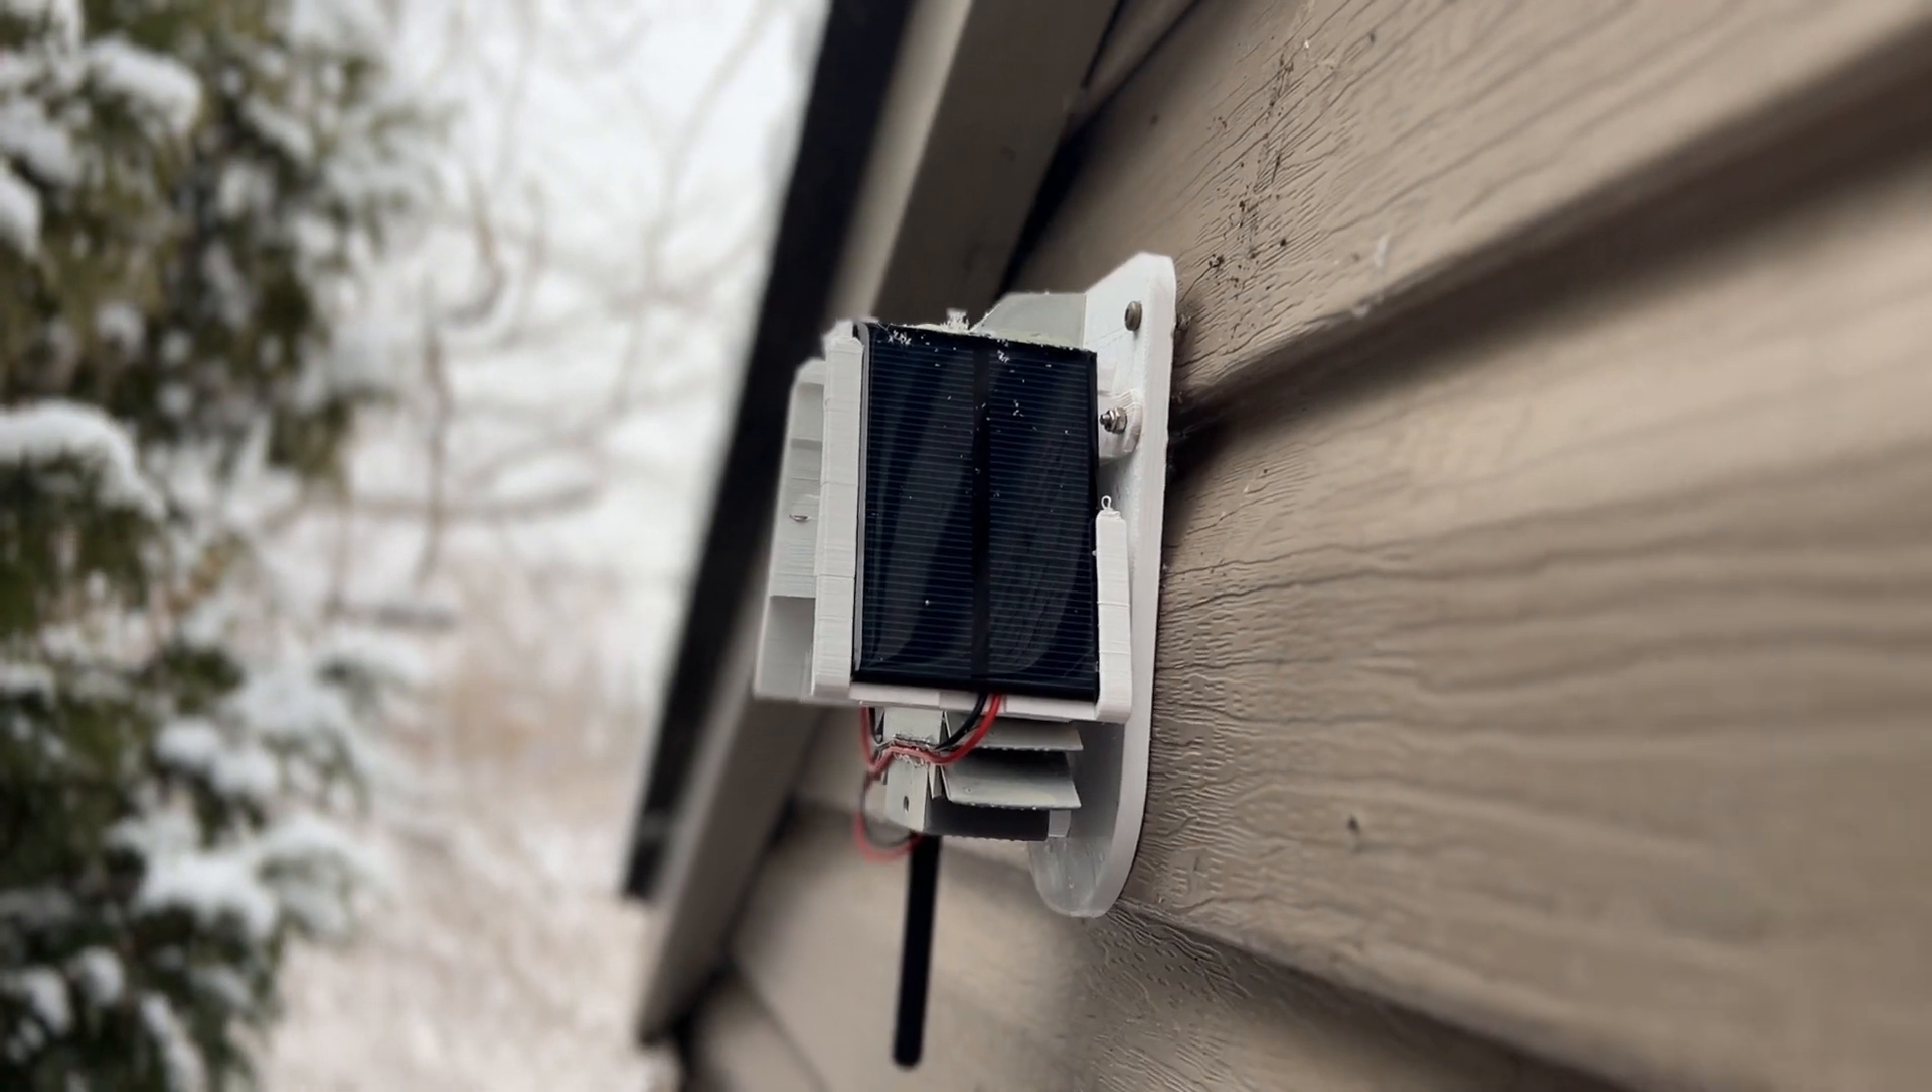And here we have it the new weather station installed outside without any external power using two solar panels.